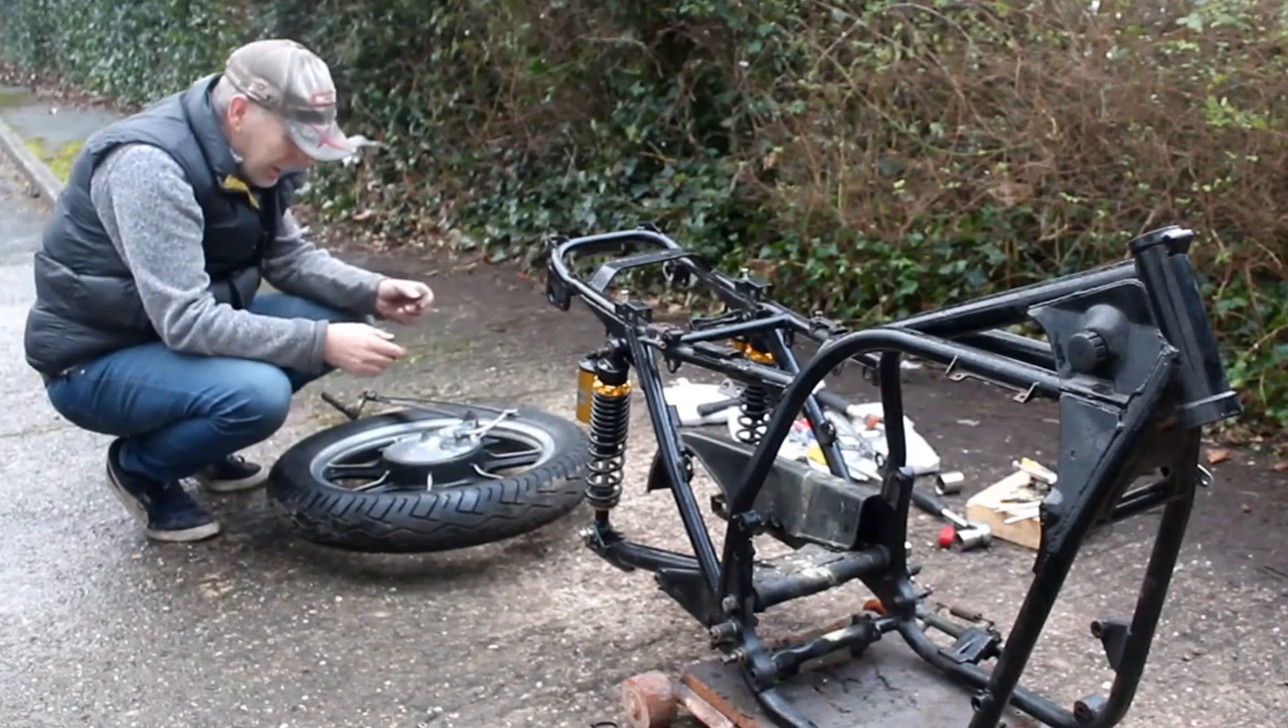Now i've finally got the back wheel off.